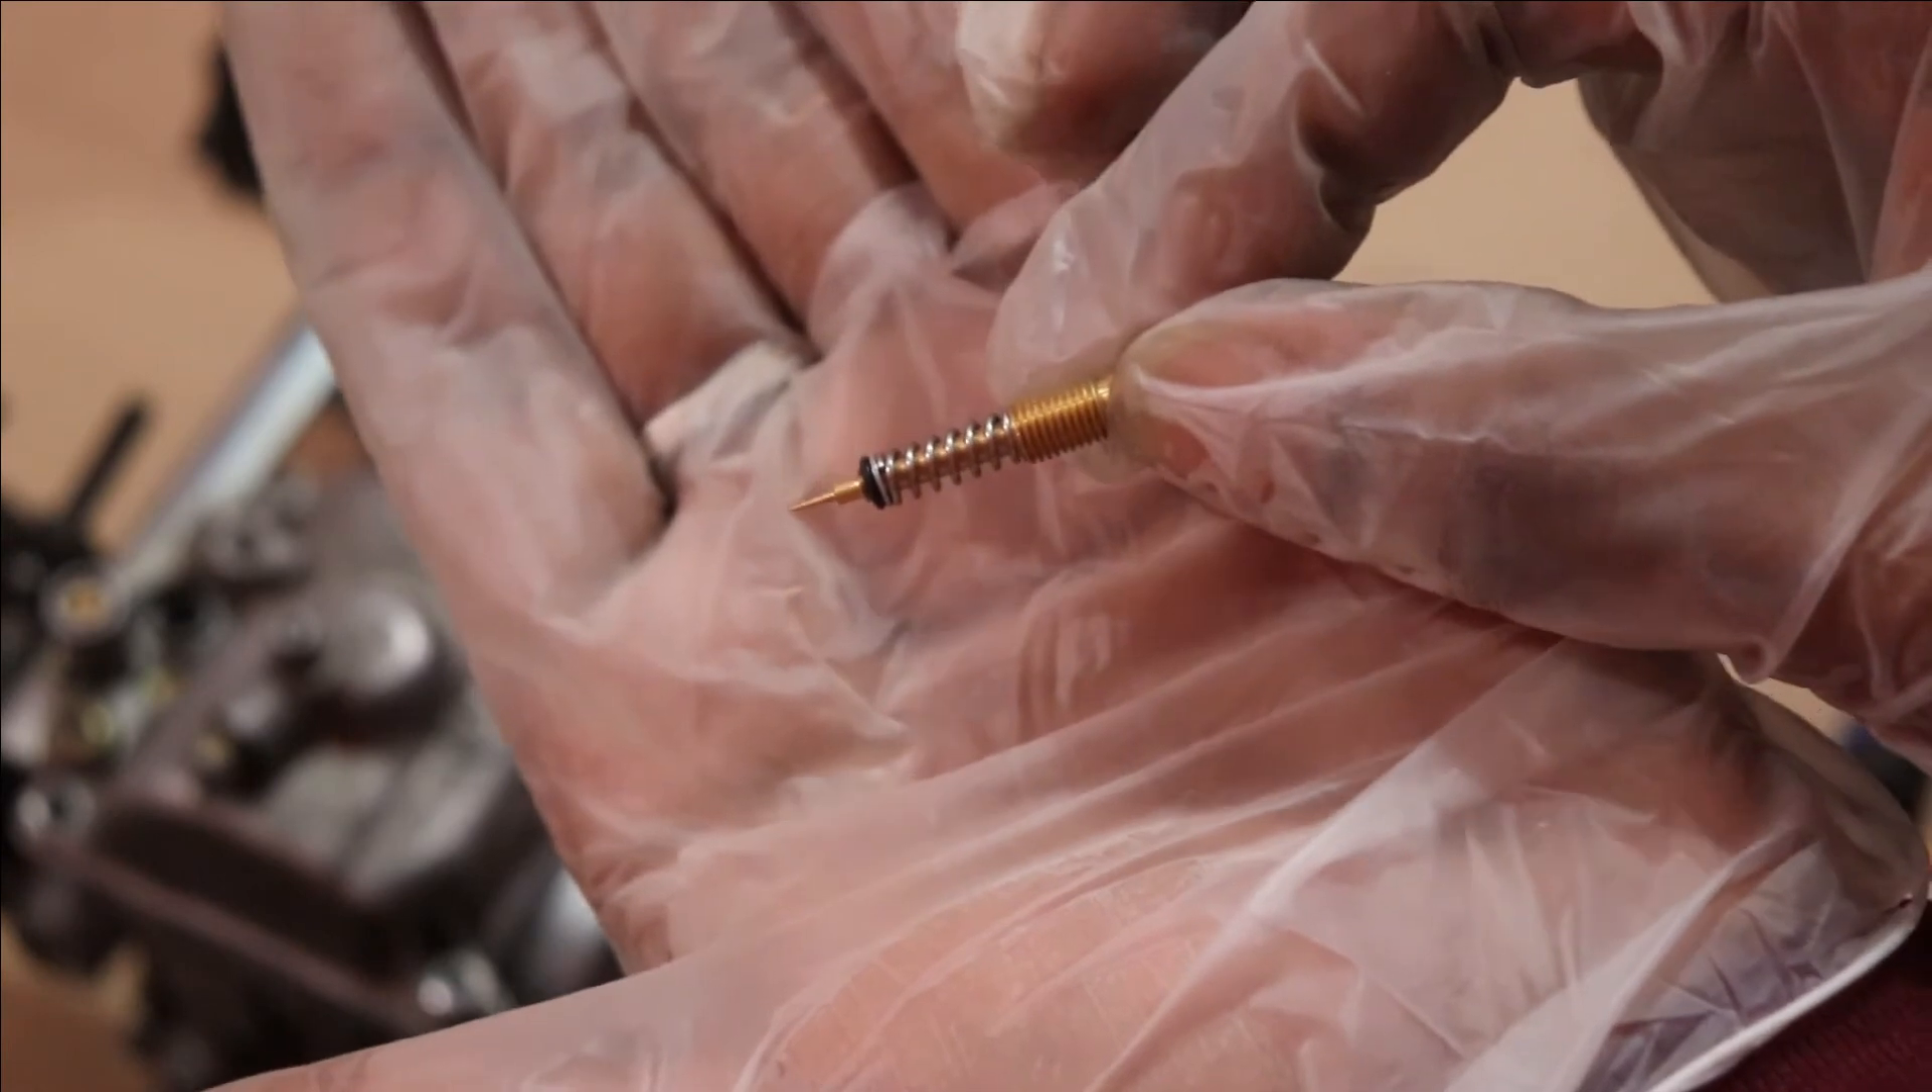See I've got the spring on there, the washer, and the o -ring.